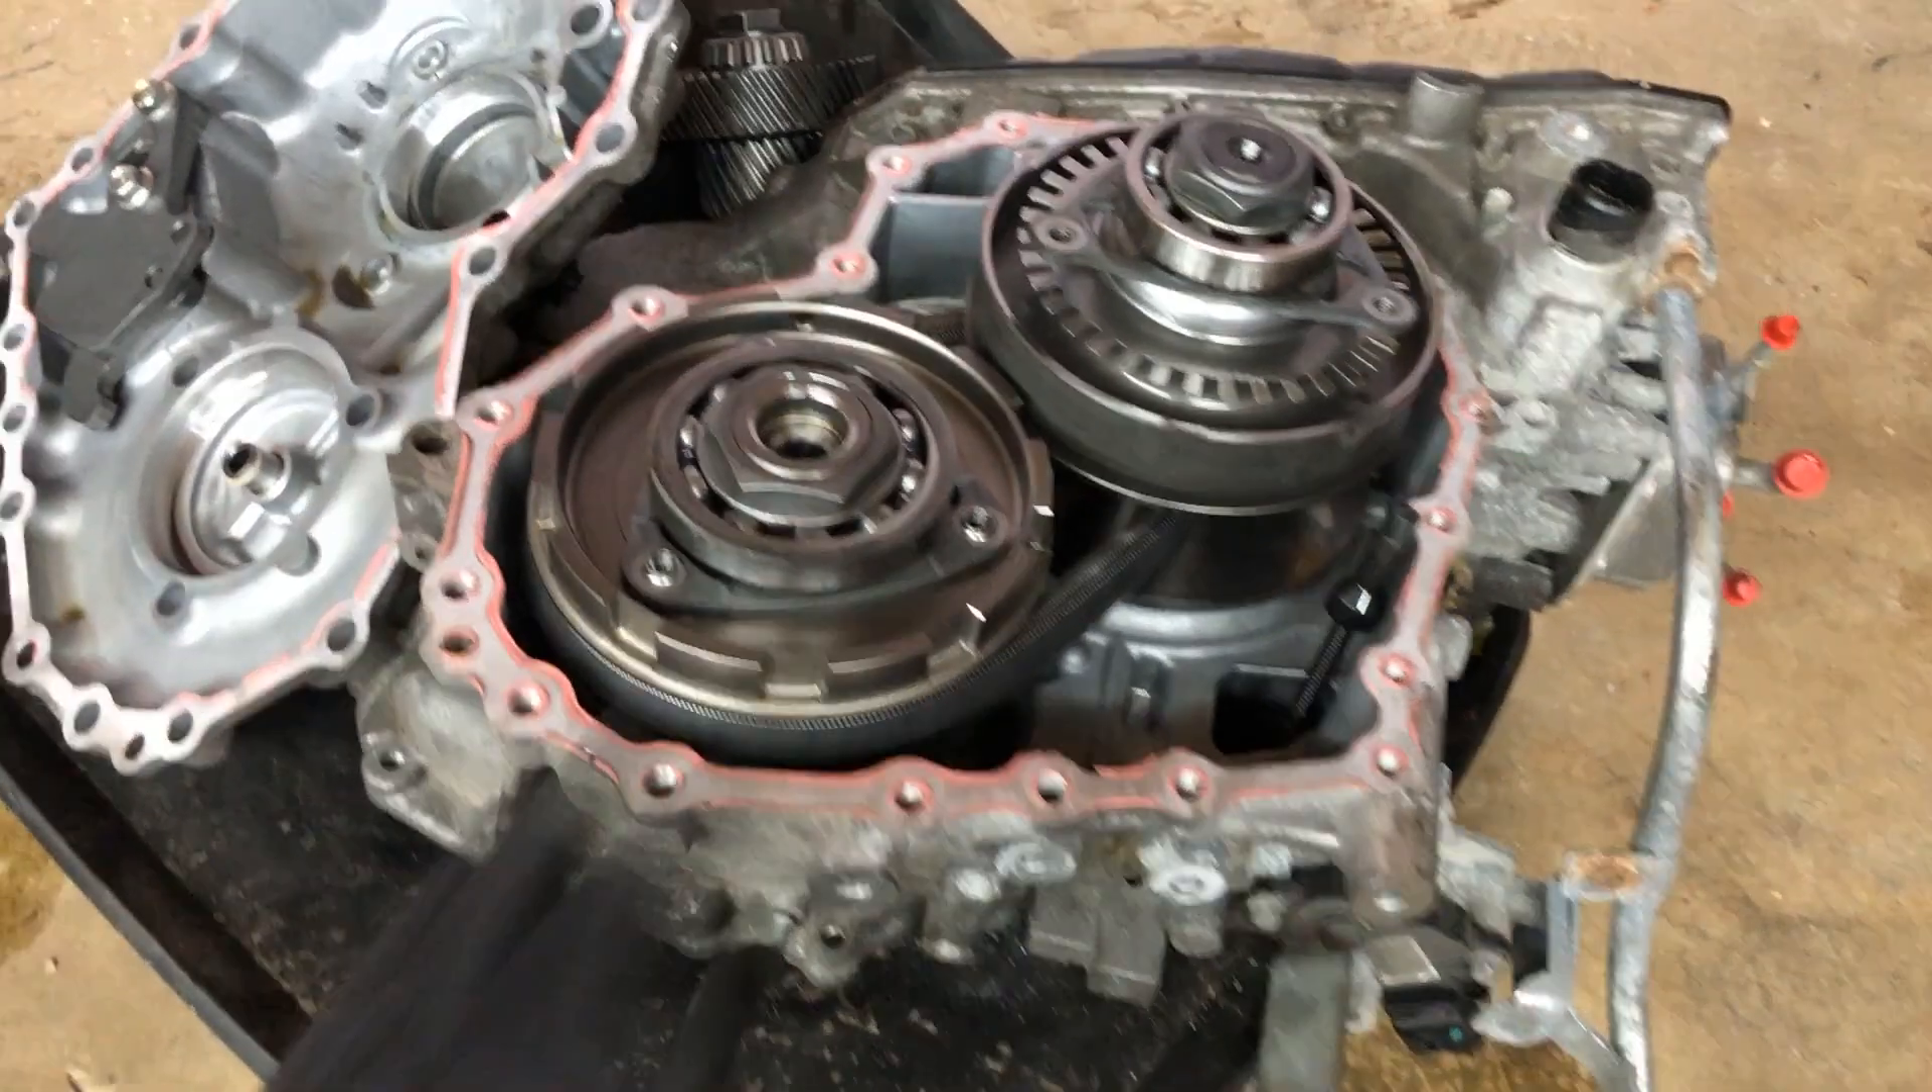All right, so I got the other backside of the case half off here.